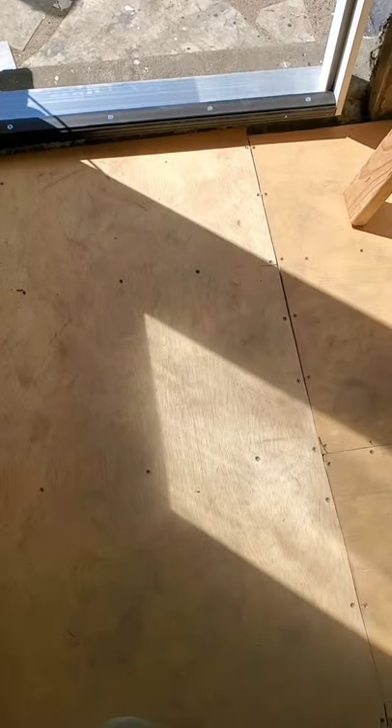Well we got the first layer of the plywood subfloor in.